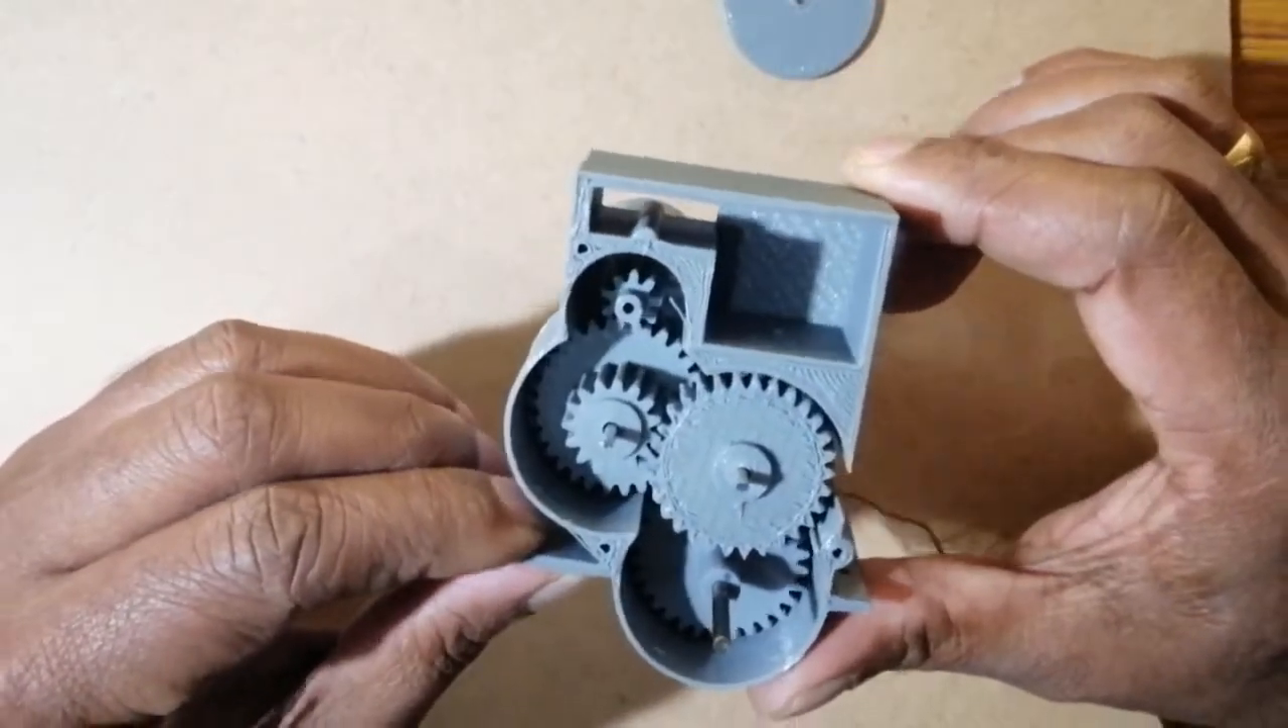As you can see all the gears are beautifully arranged into position.